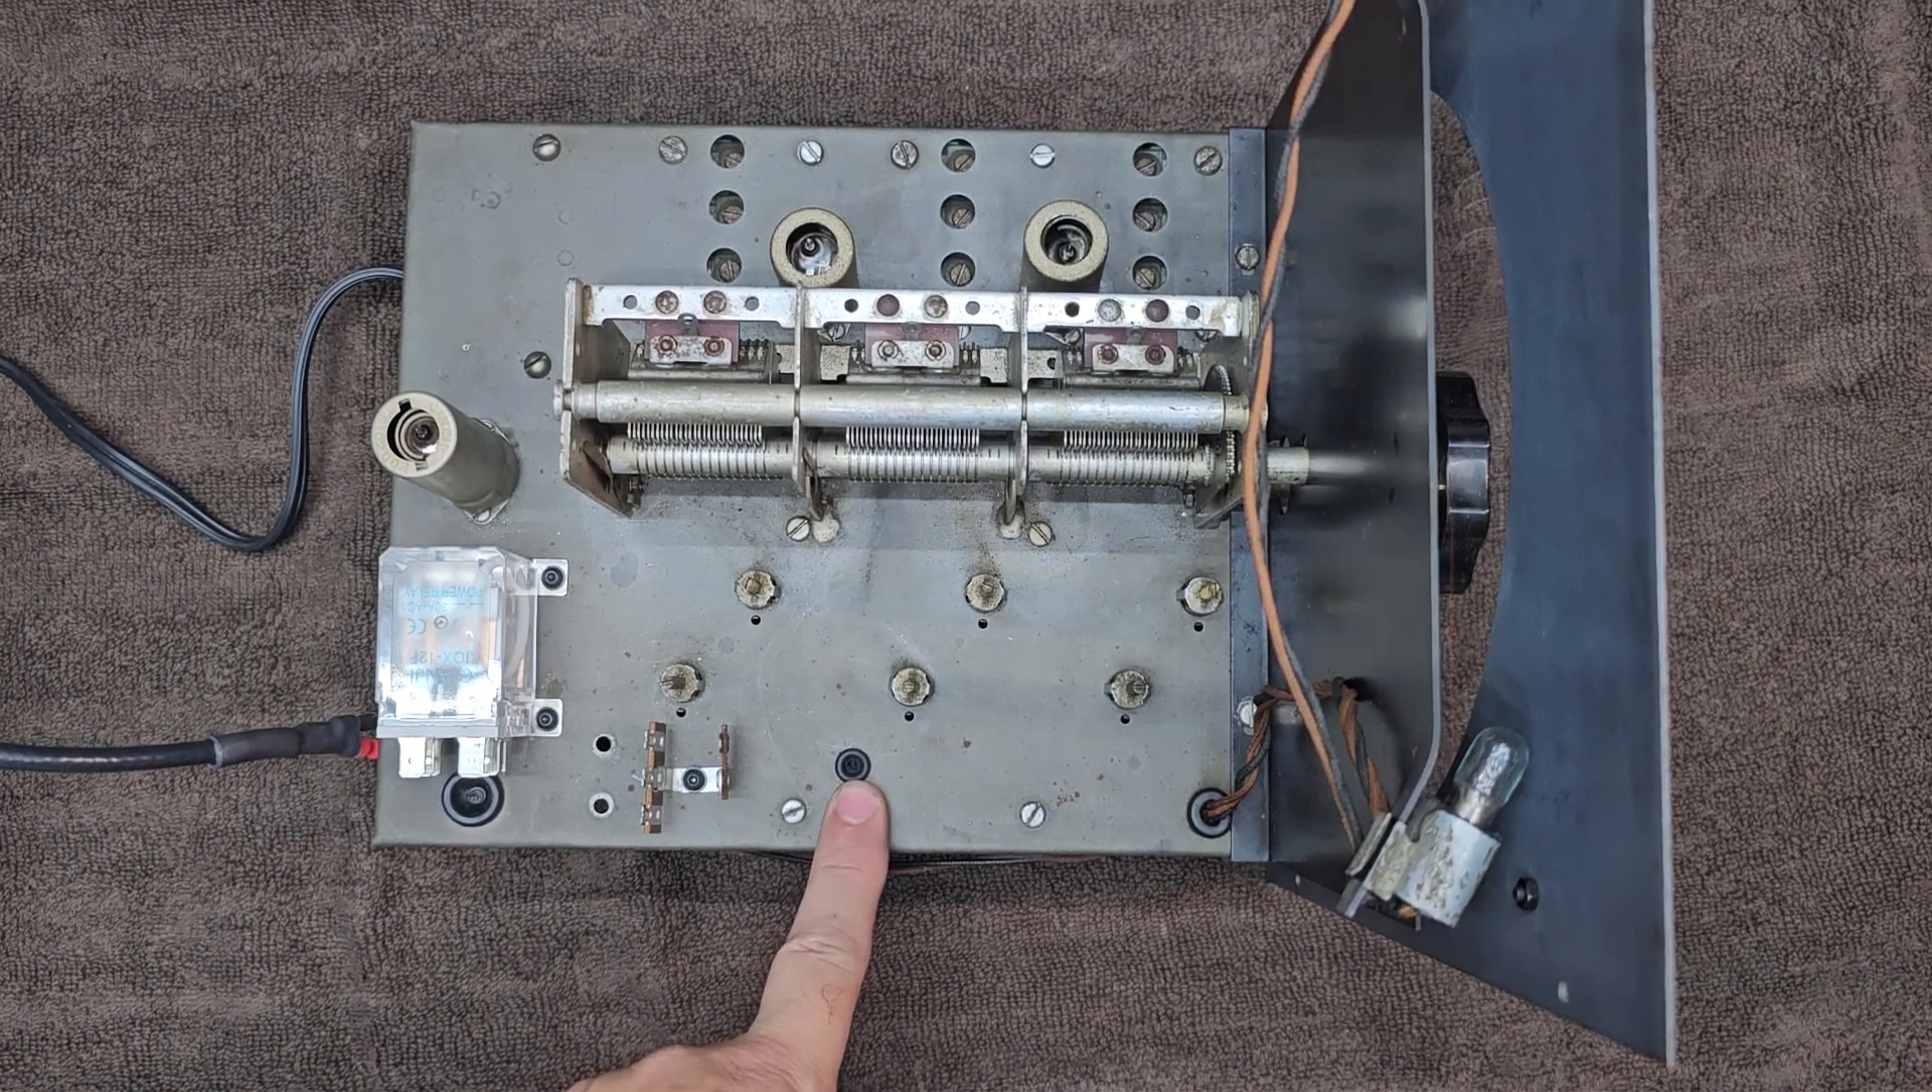I've added this grommet to bring power up.